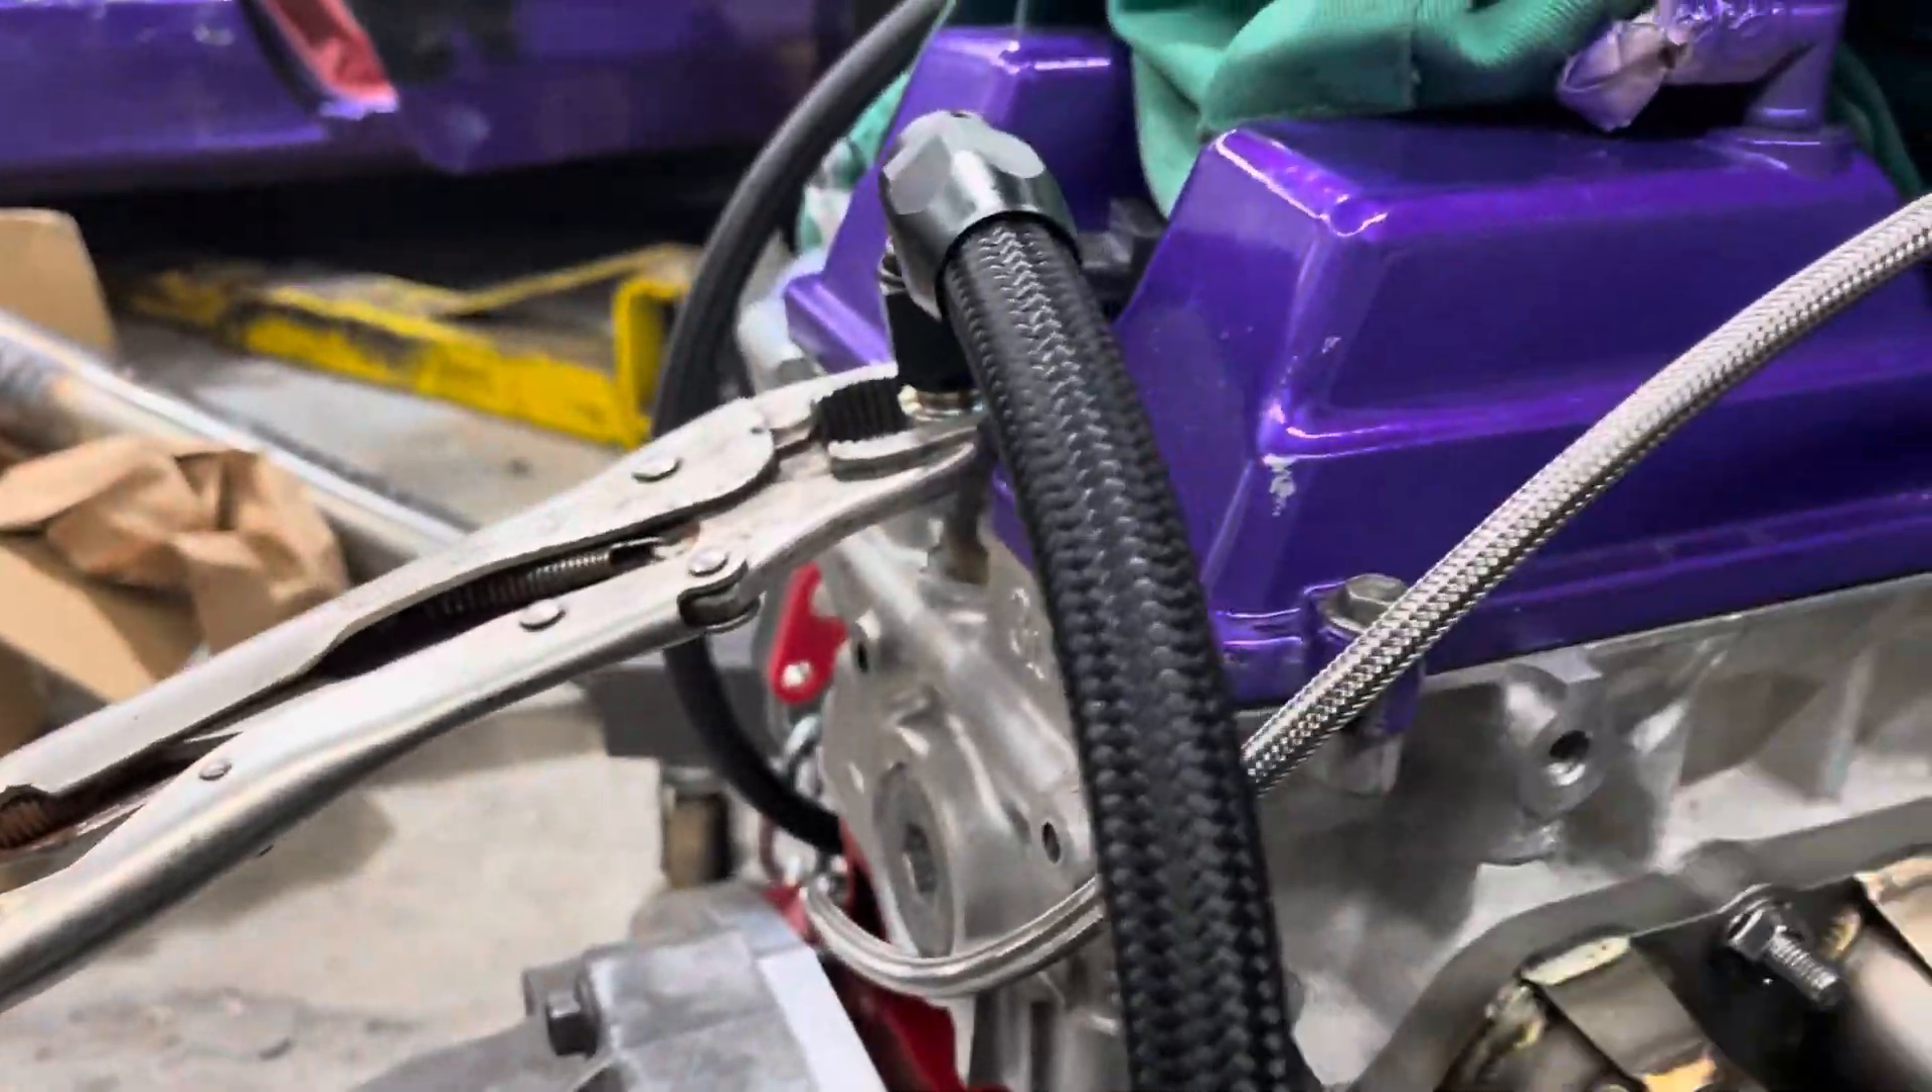All right guys so as you can see the fitting is on with the line.